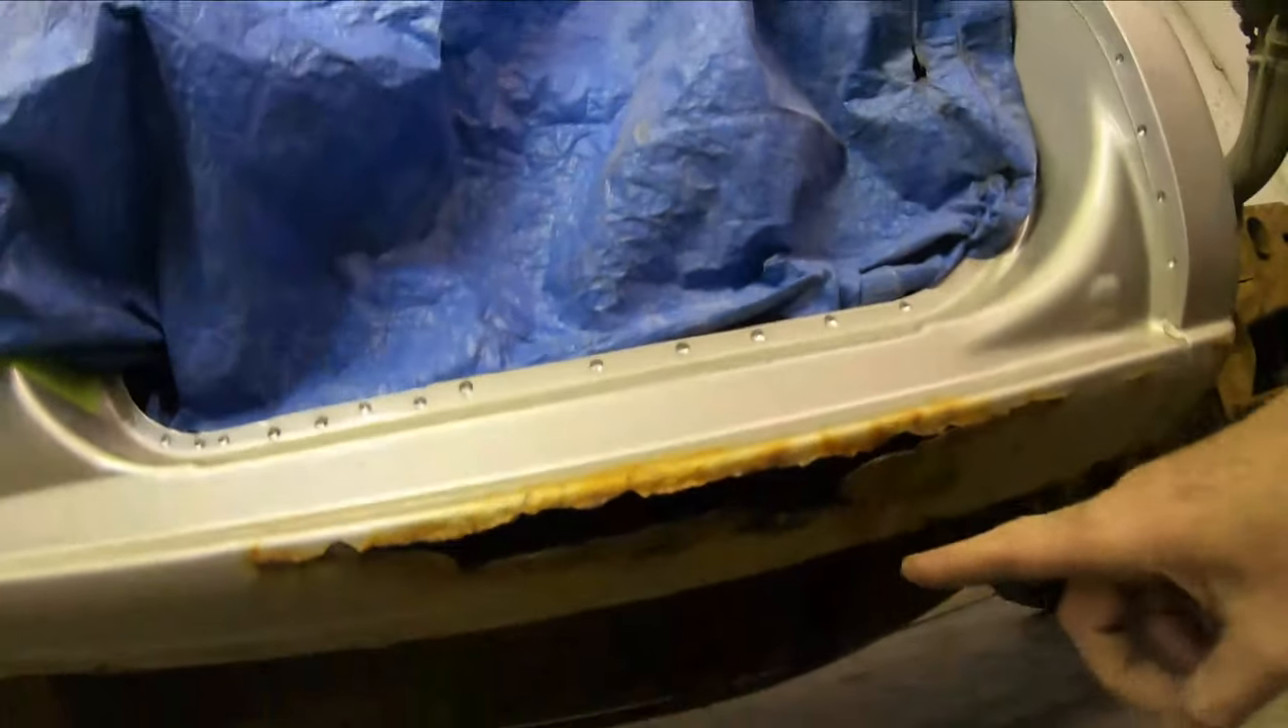So I've gone ahead and drilled out most of the spot welds along our rocker panel, along the front, along the back opening here.